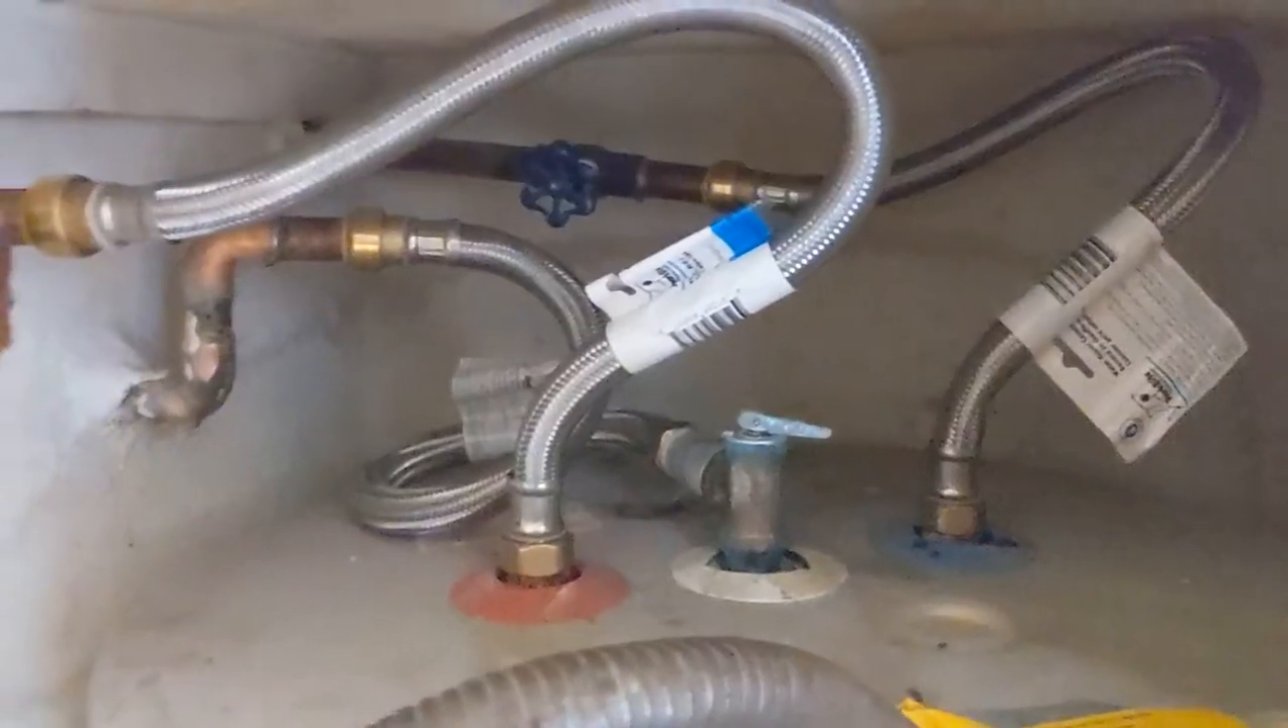All right, we've got the new hoses on. It wasn't too bad.